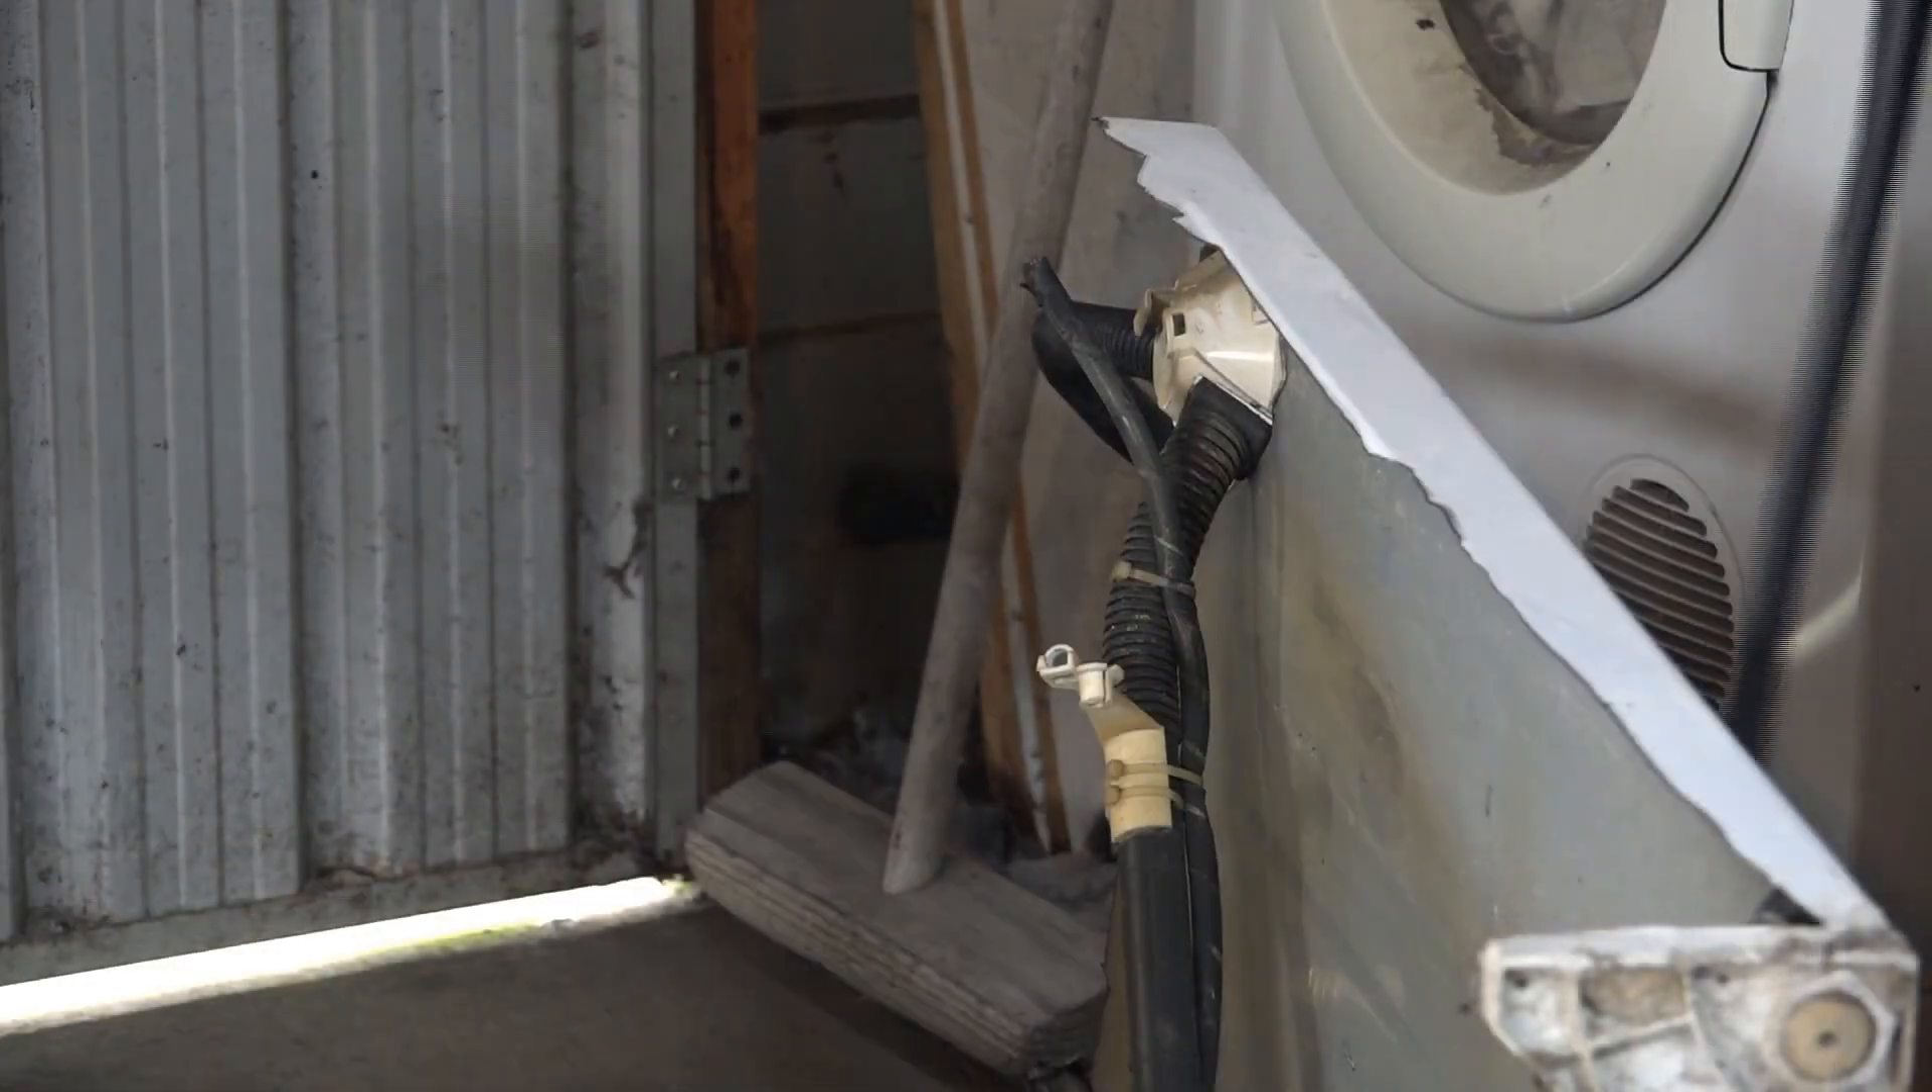So so we still got one pesky hose hanging on here guys so we'll just get rid of him.